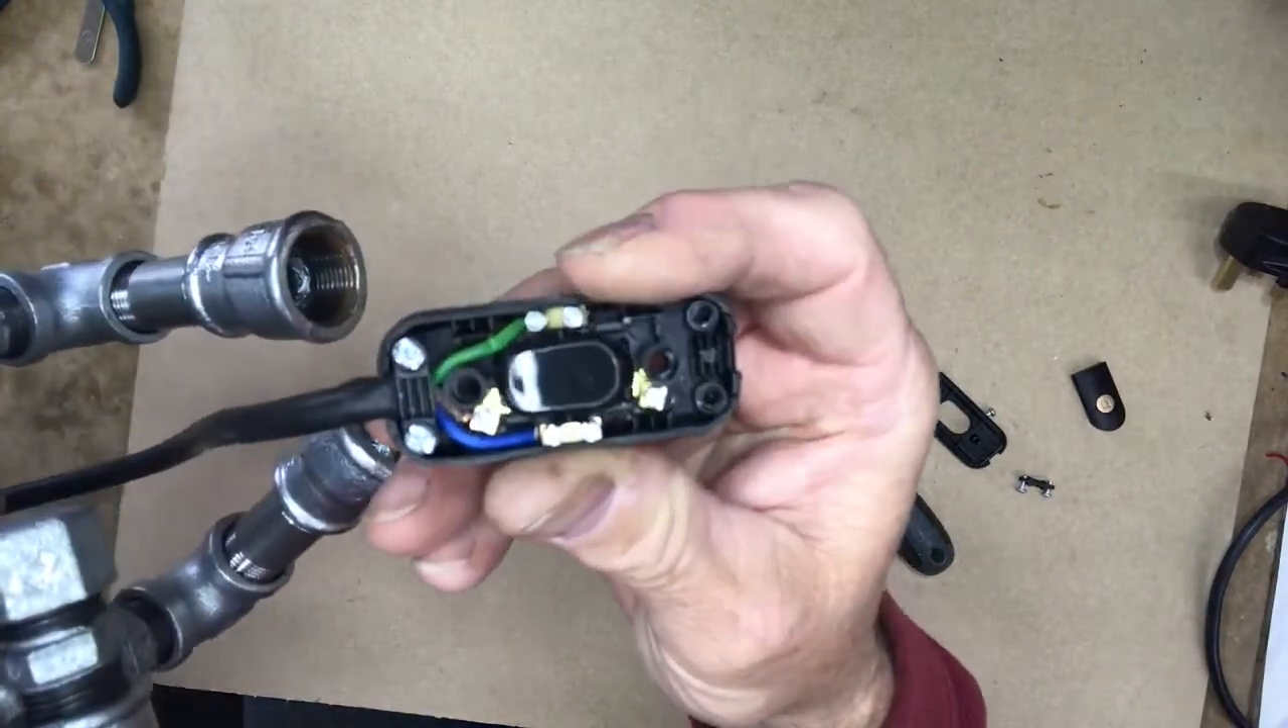So there you have one side of the switch. All wired up.